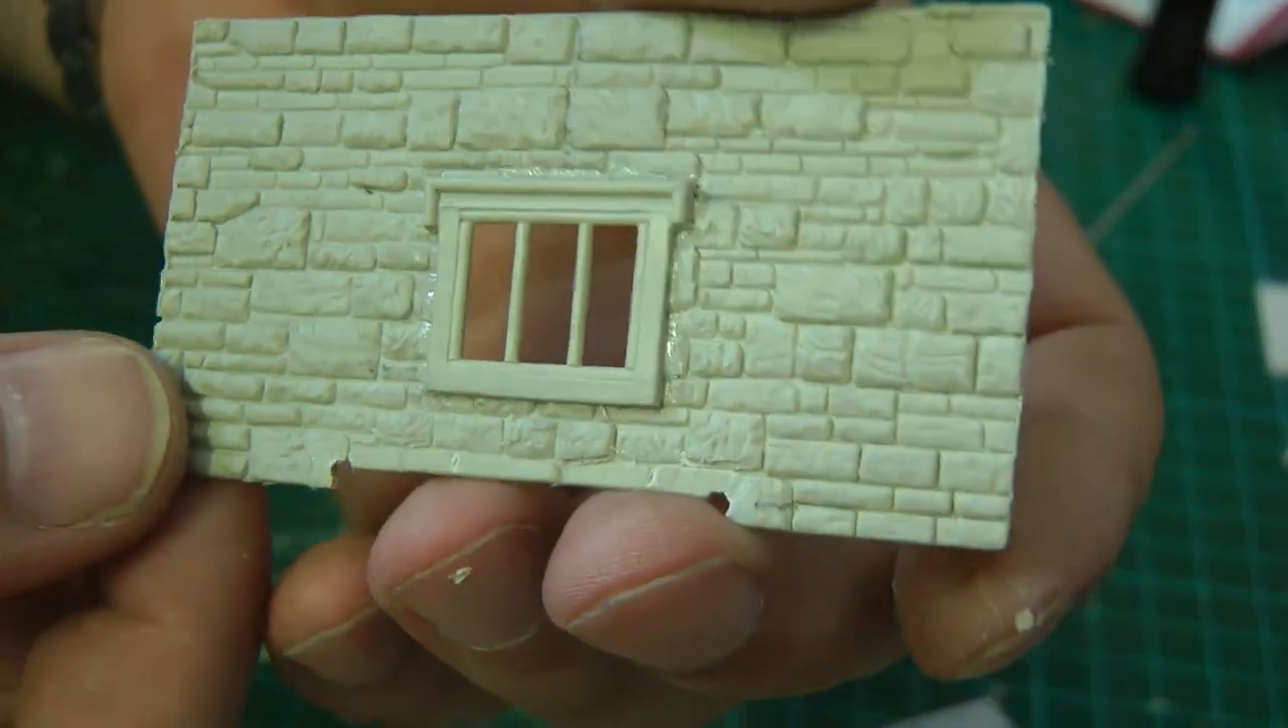And hopefully it won't look like the window has been just stuck on. Right, so I've glued the window frame on.